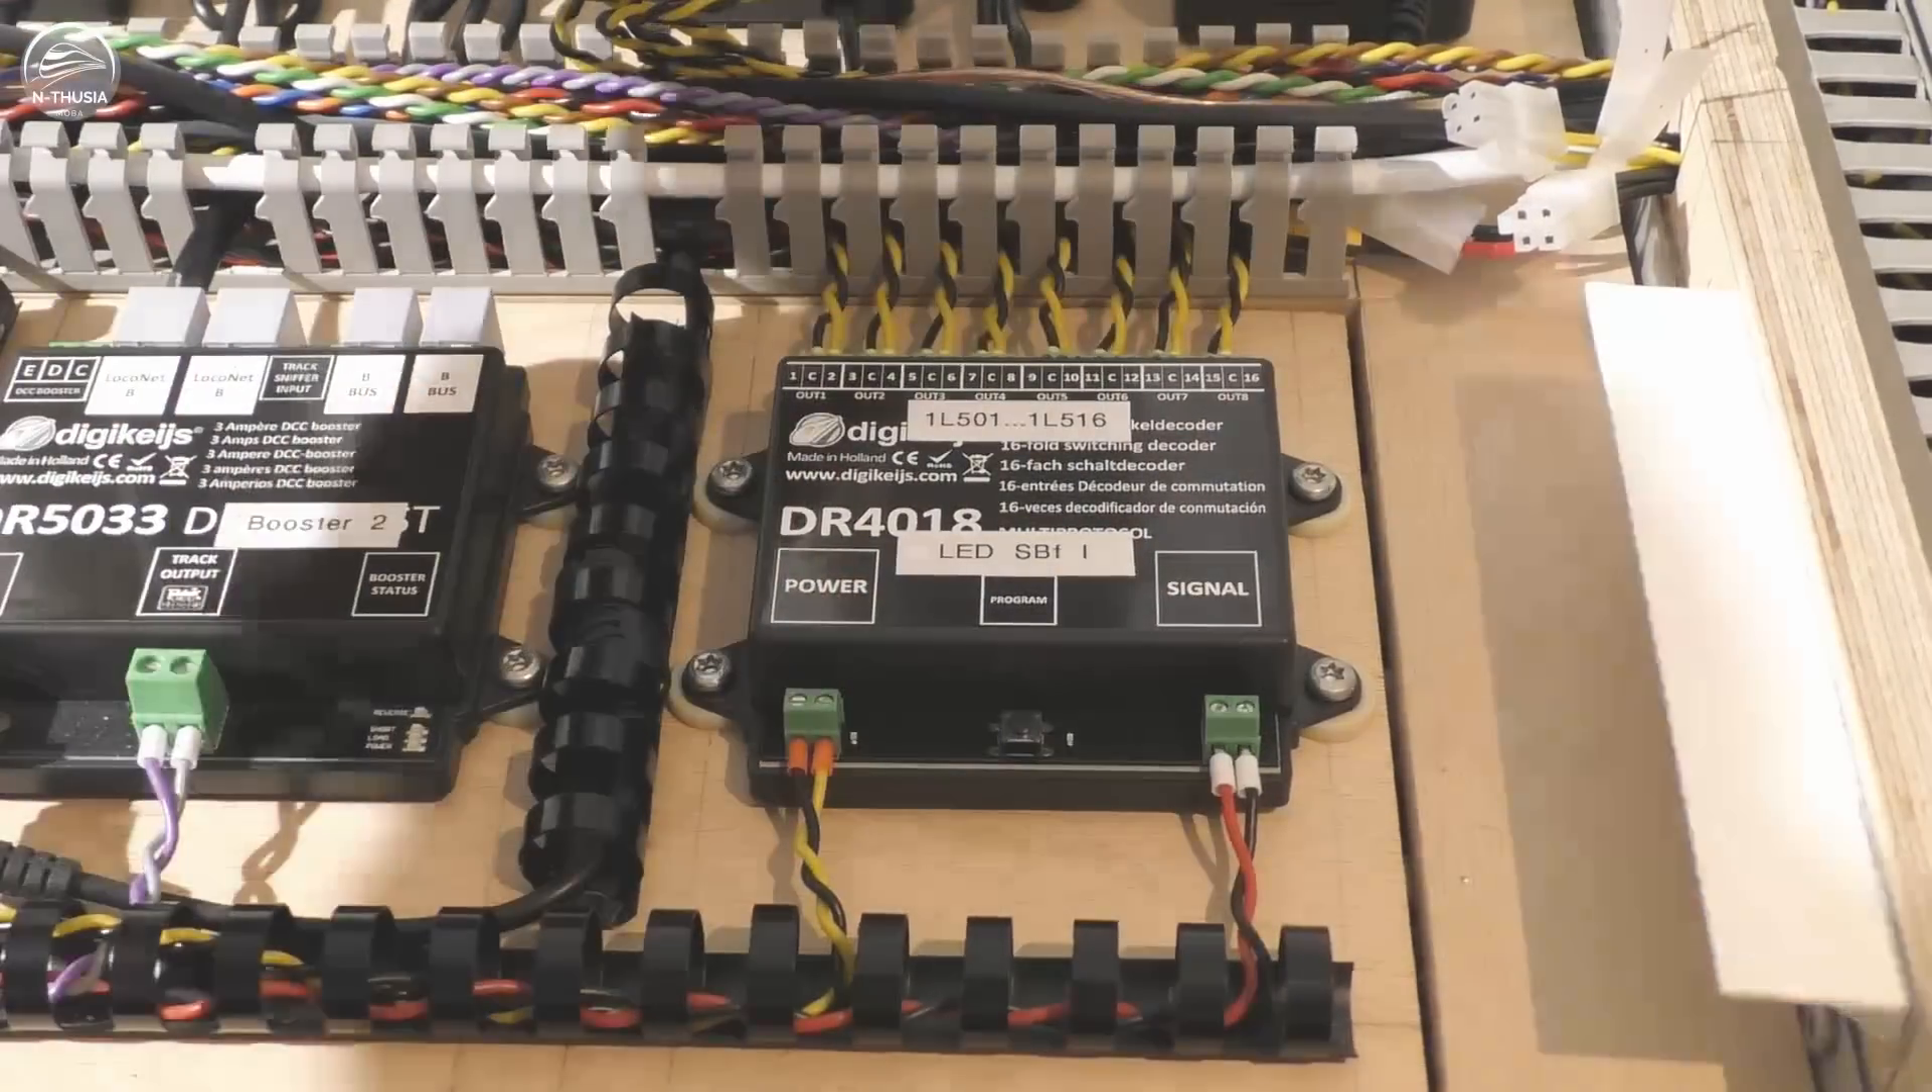Die ganzen Kabel sind jetzt auch hier auf dem Decoder aufgelegt.